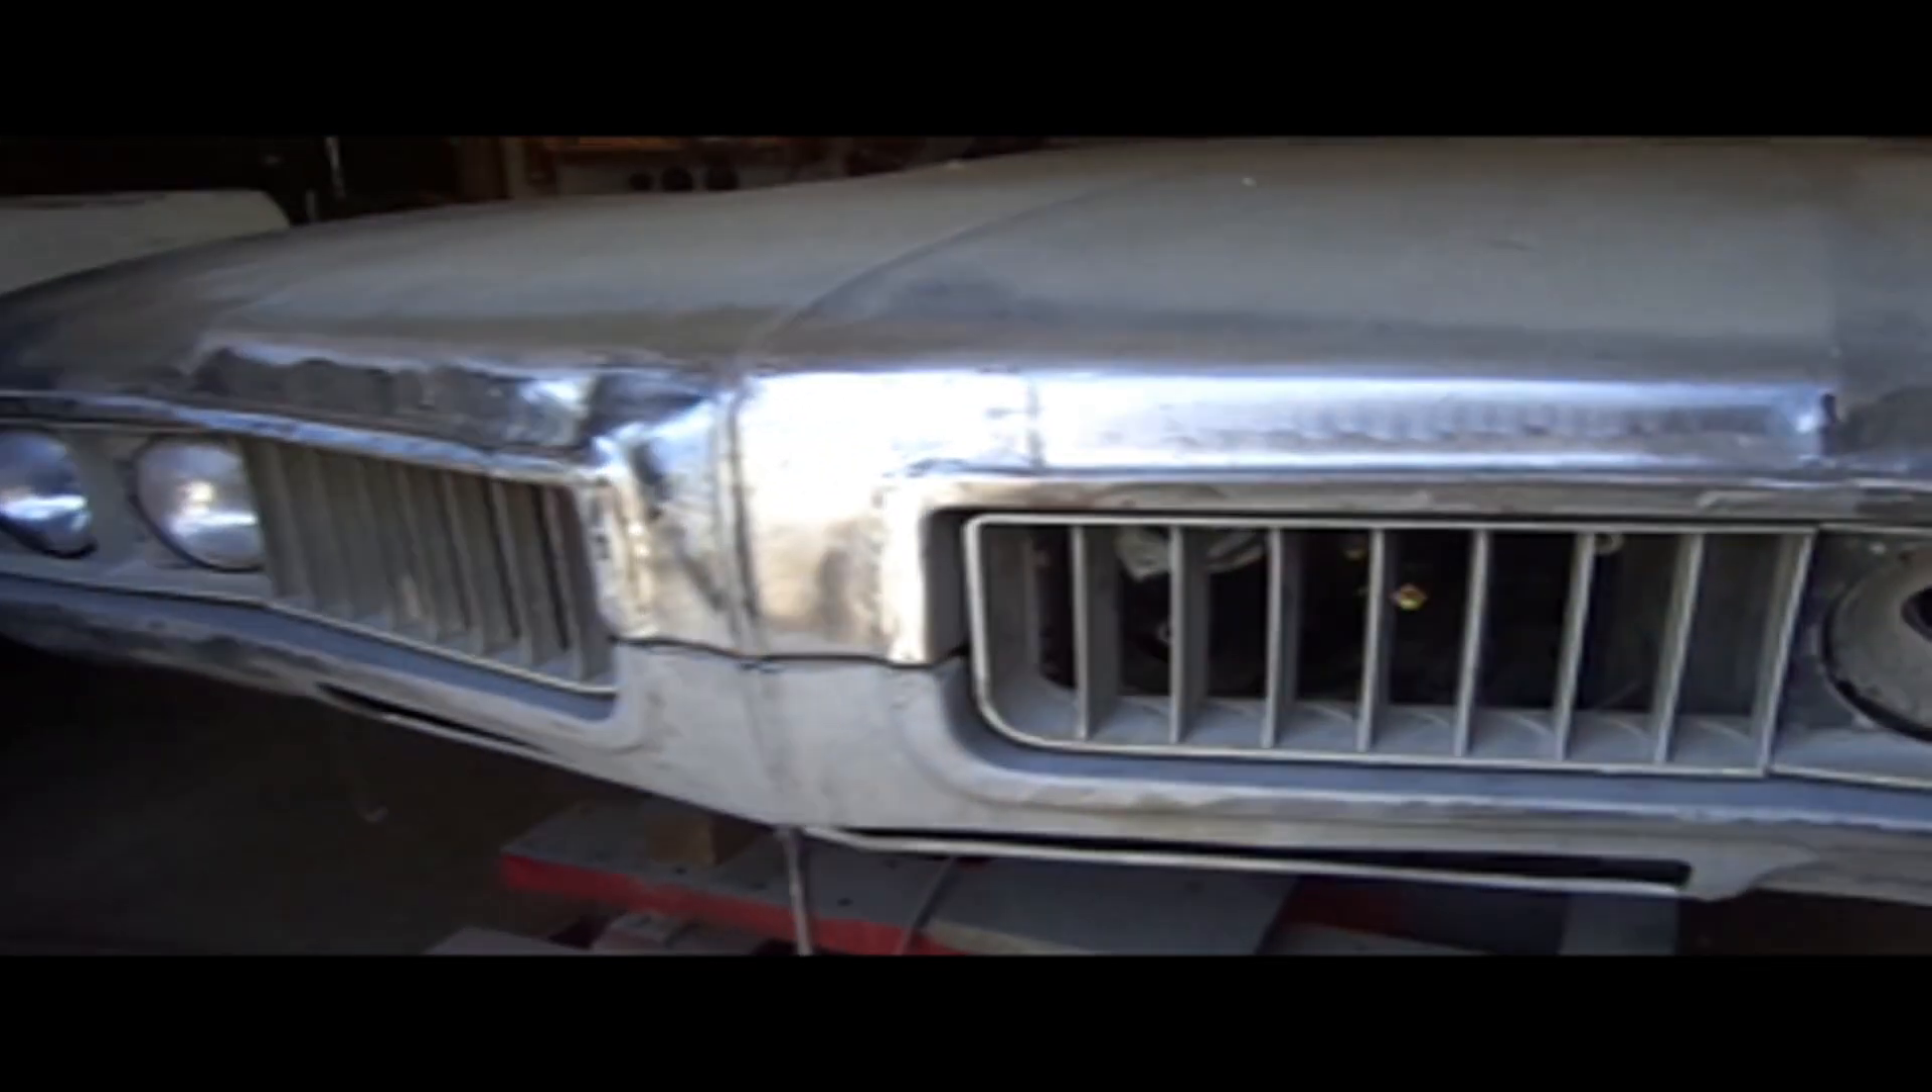So that's what it looks like with the grill in it. And it doesn't look, it doesn't look horrible.